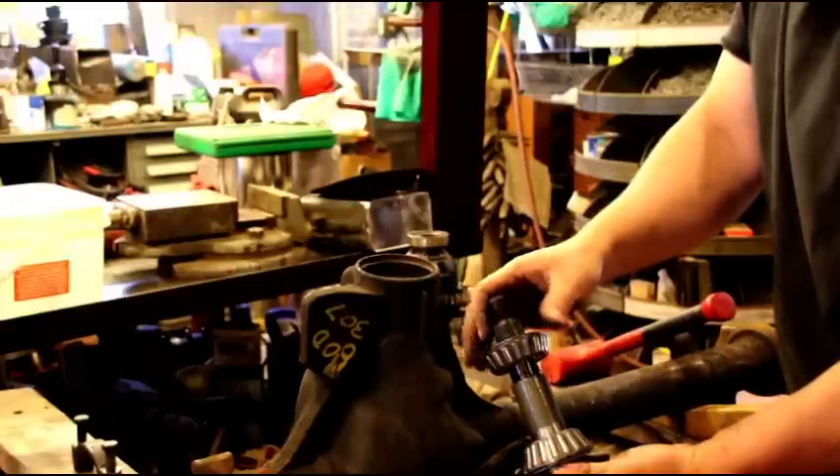And there's the pinion out of the case.